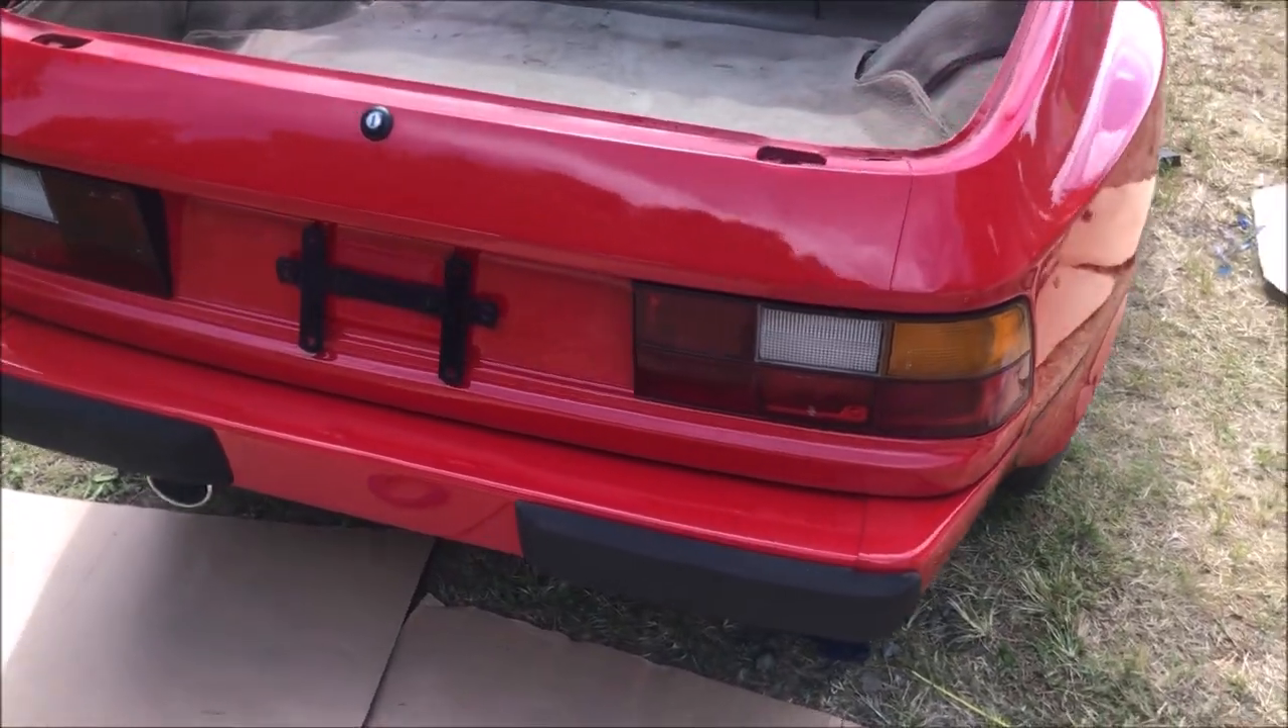TJ's got the lights and the bumper installed now we also got rid of some of the overspray that was underneath here.